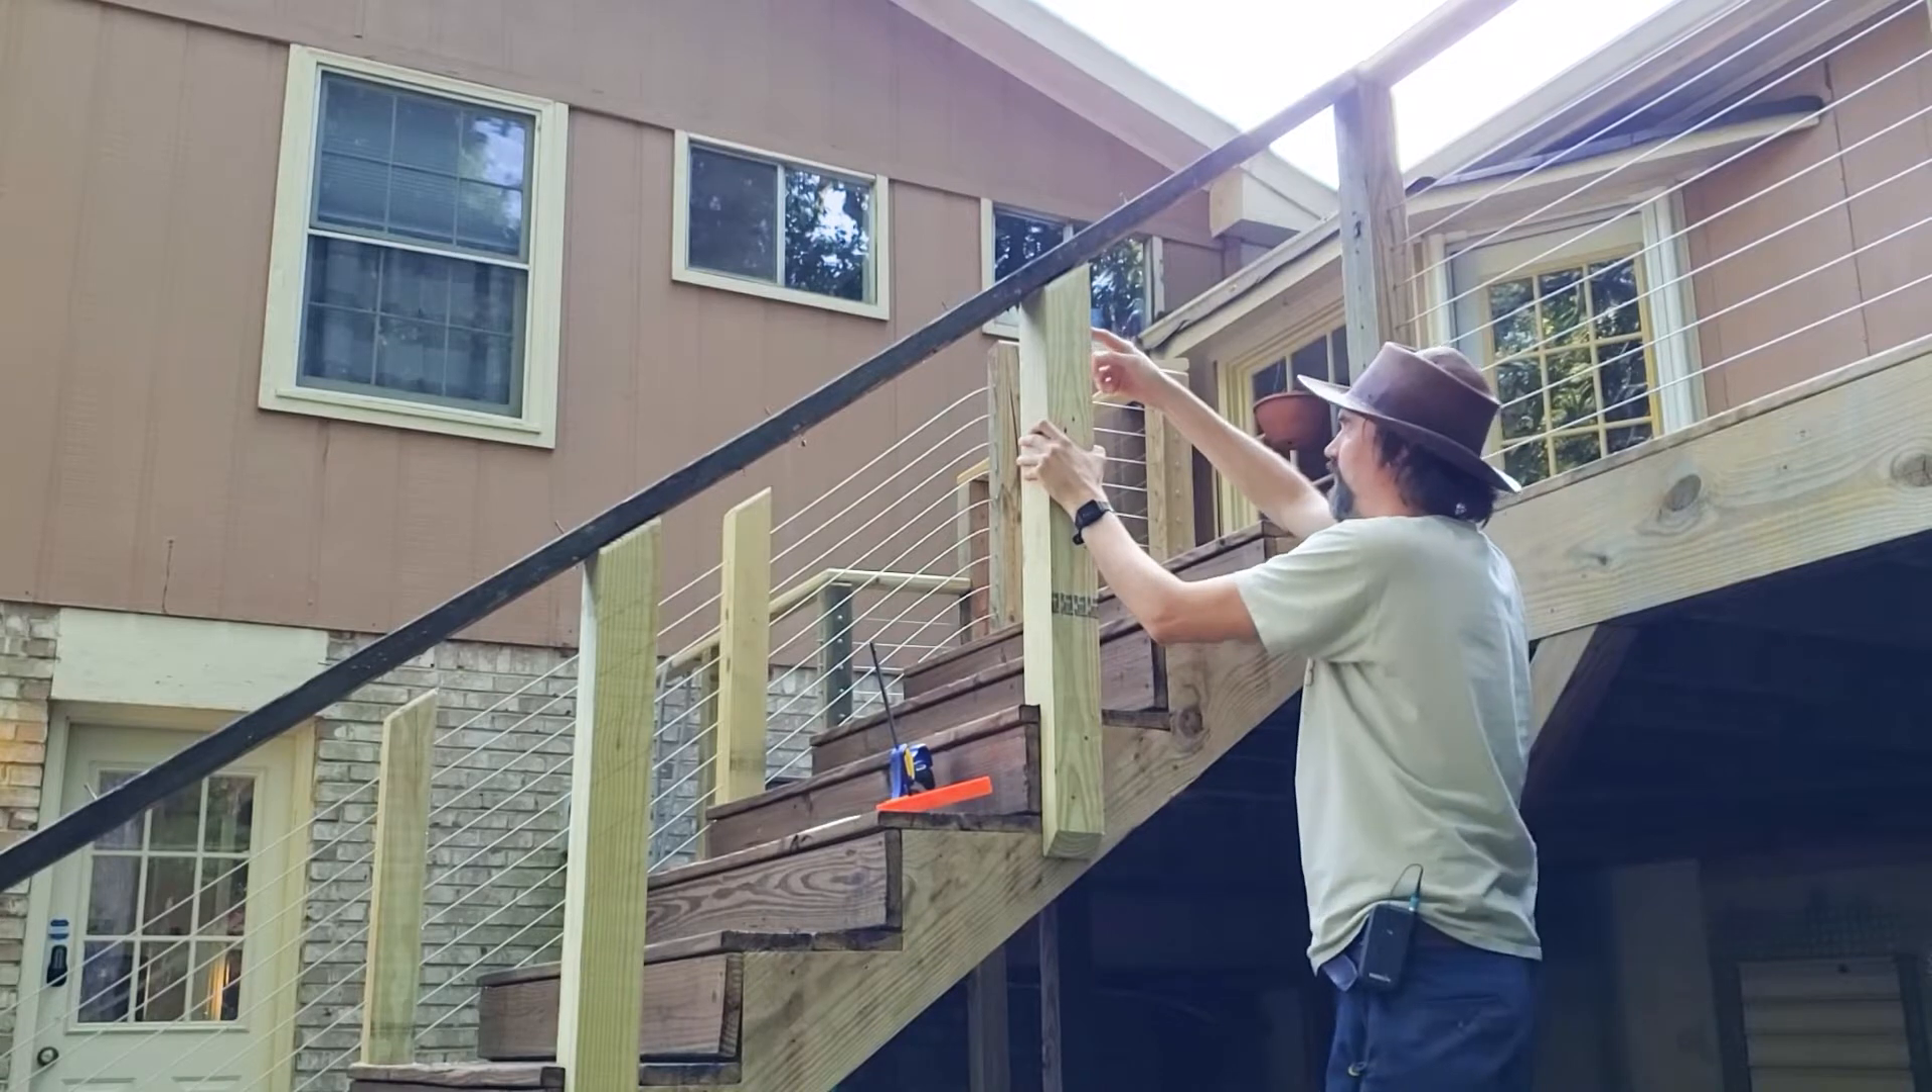So the handrail touches up here right at the top of the post.